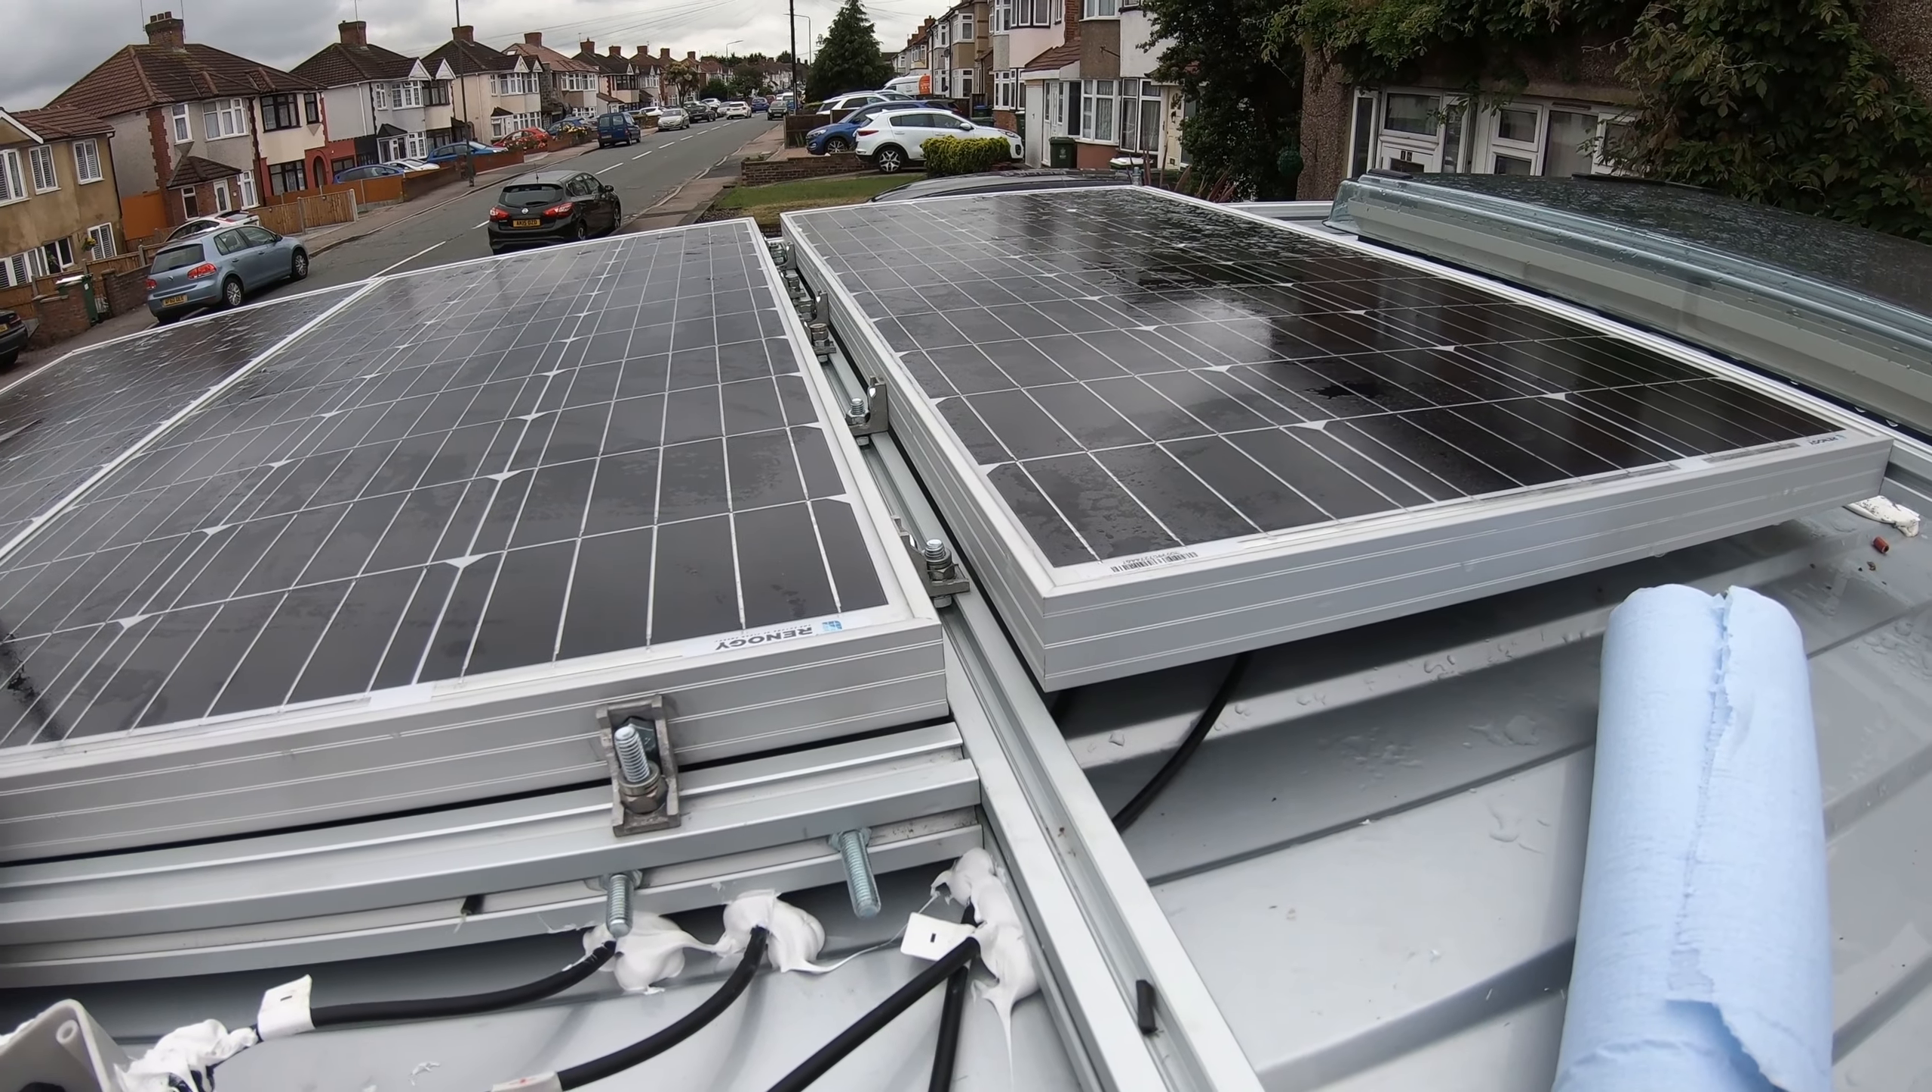So i finally finished off doing the panels you can see they're all connected up.